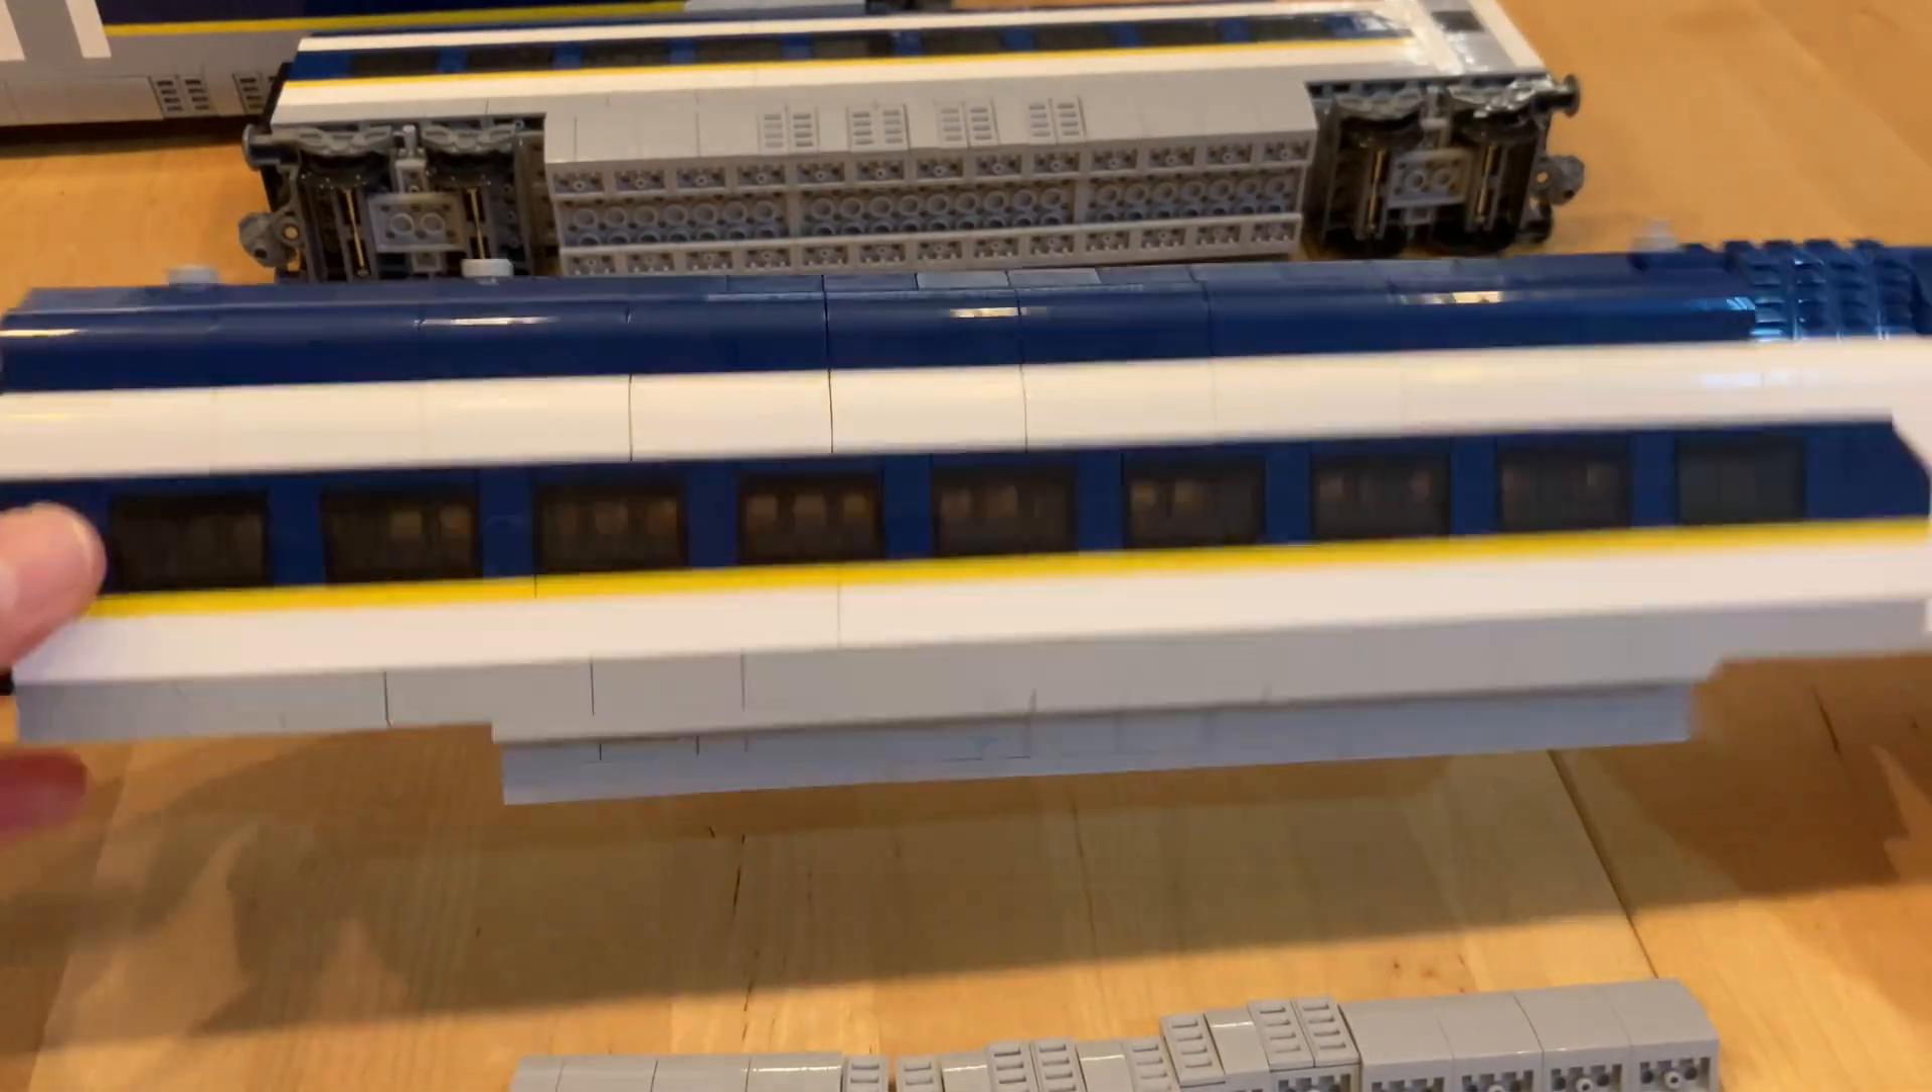So, das Dach ist jetzt drauf. Oben ist wieder zusammengebaut, der Waggon.